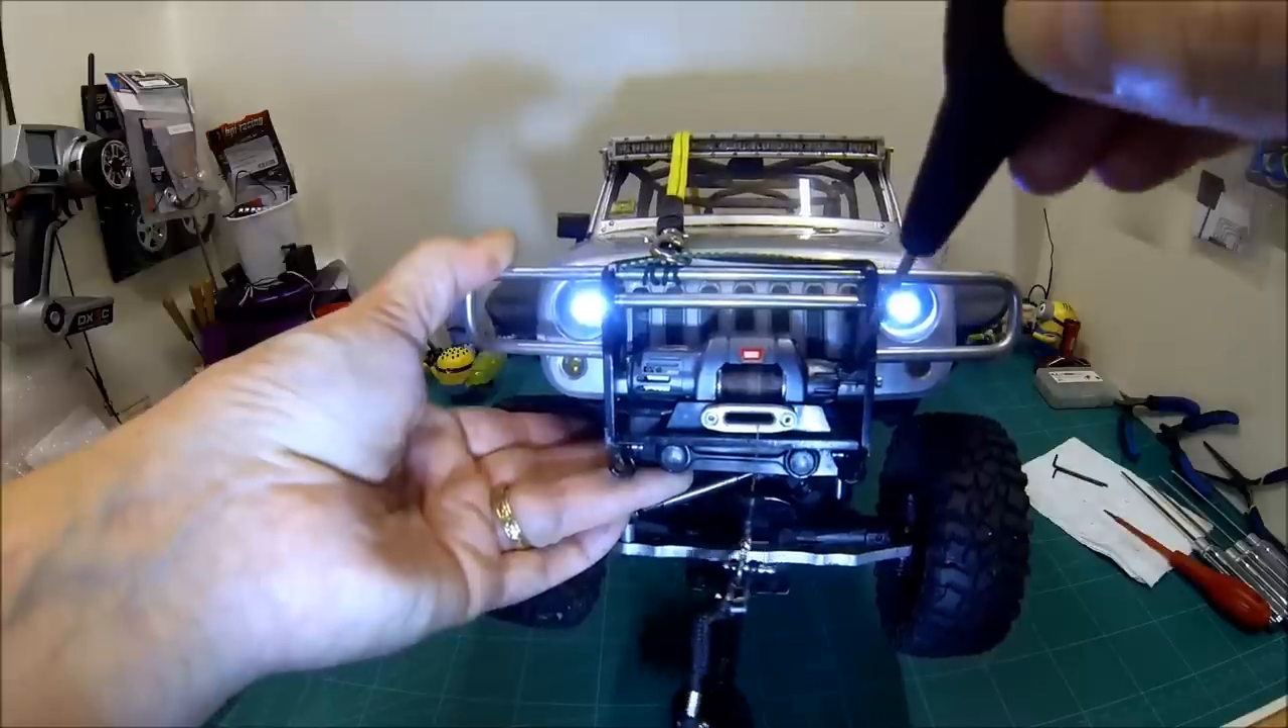Right so we've now got the locked up rc upgraded three racing winch back on my rubicon and it looks absolutely fine.